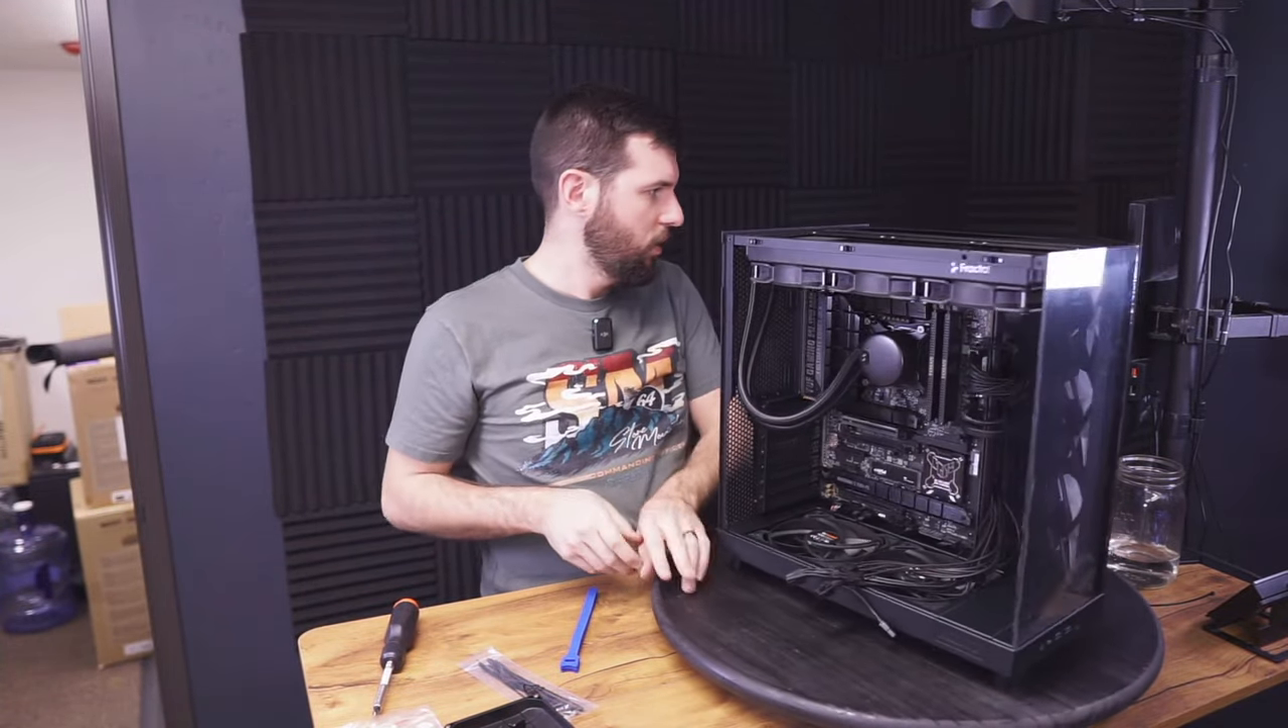Ignore the fact that there's three cables here that aren't doing anything yet we don't have a gpu.